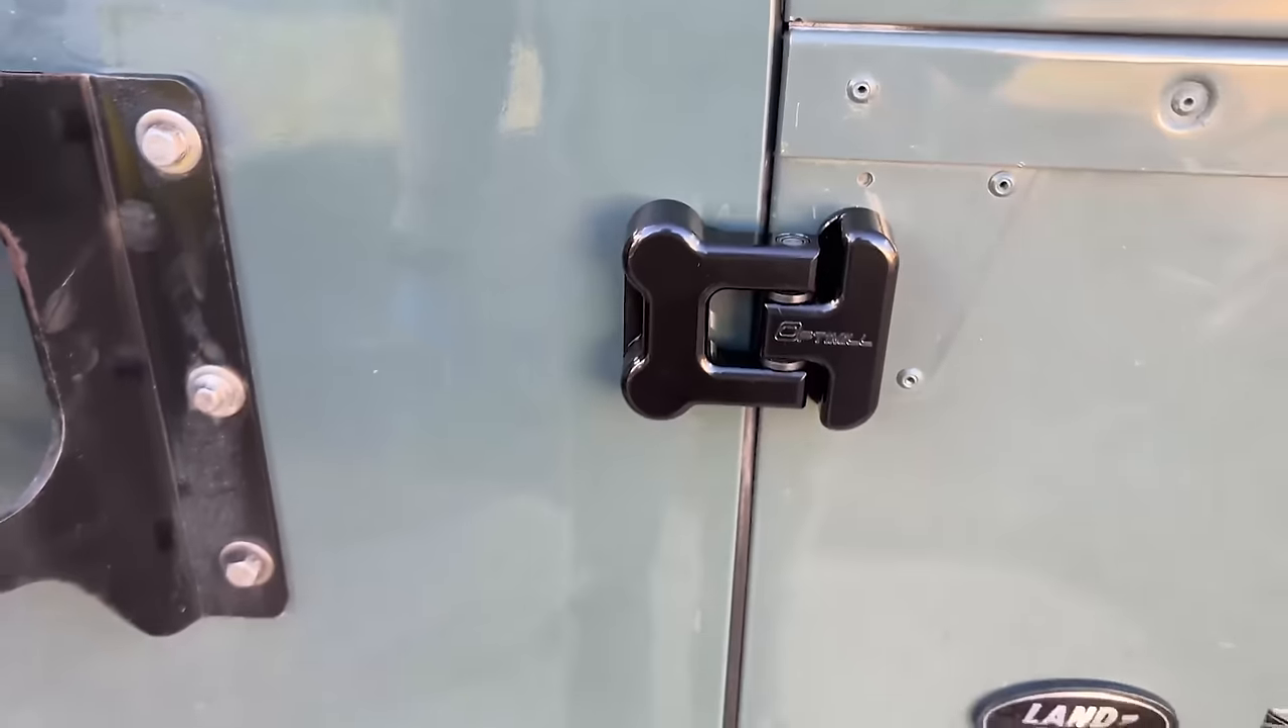So that is the middle hinge fitted looks really good flush on.